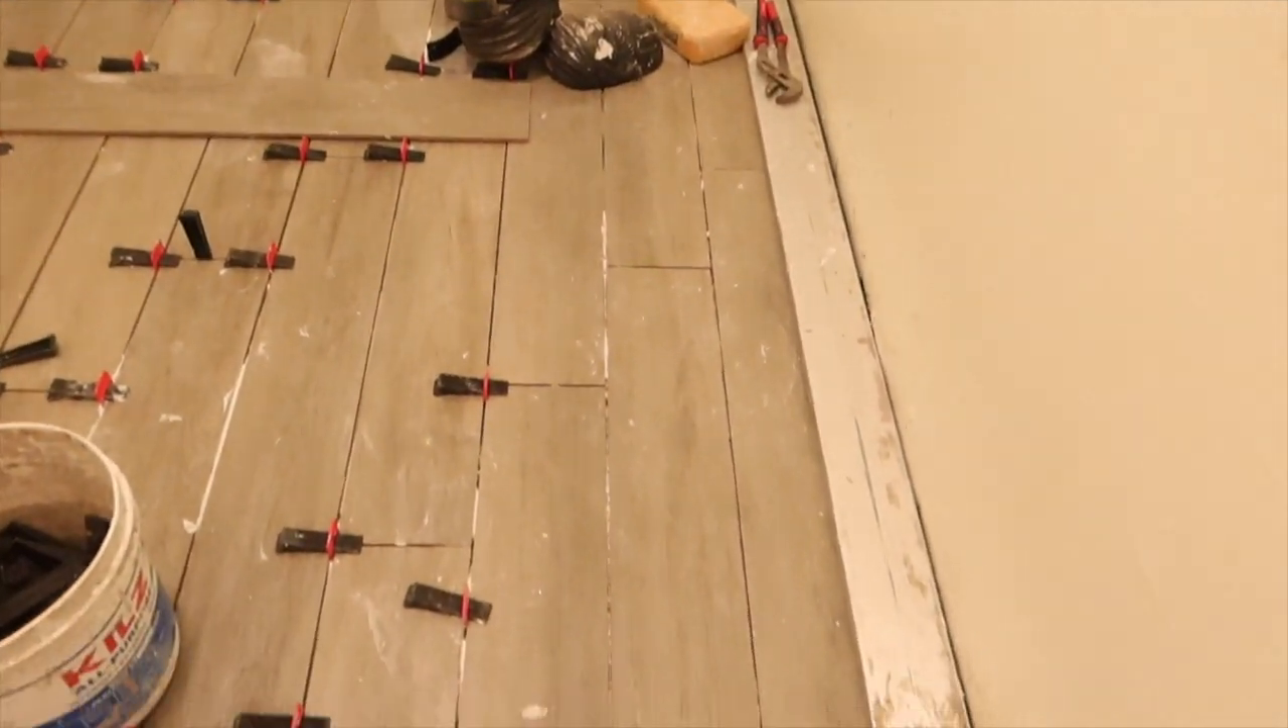The laundry room is almost complete guys they still have tools out and of course they still have the spacers right here.